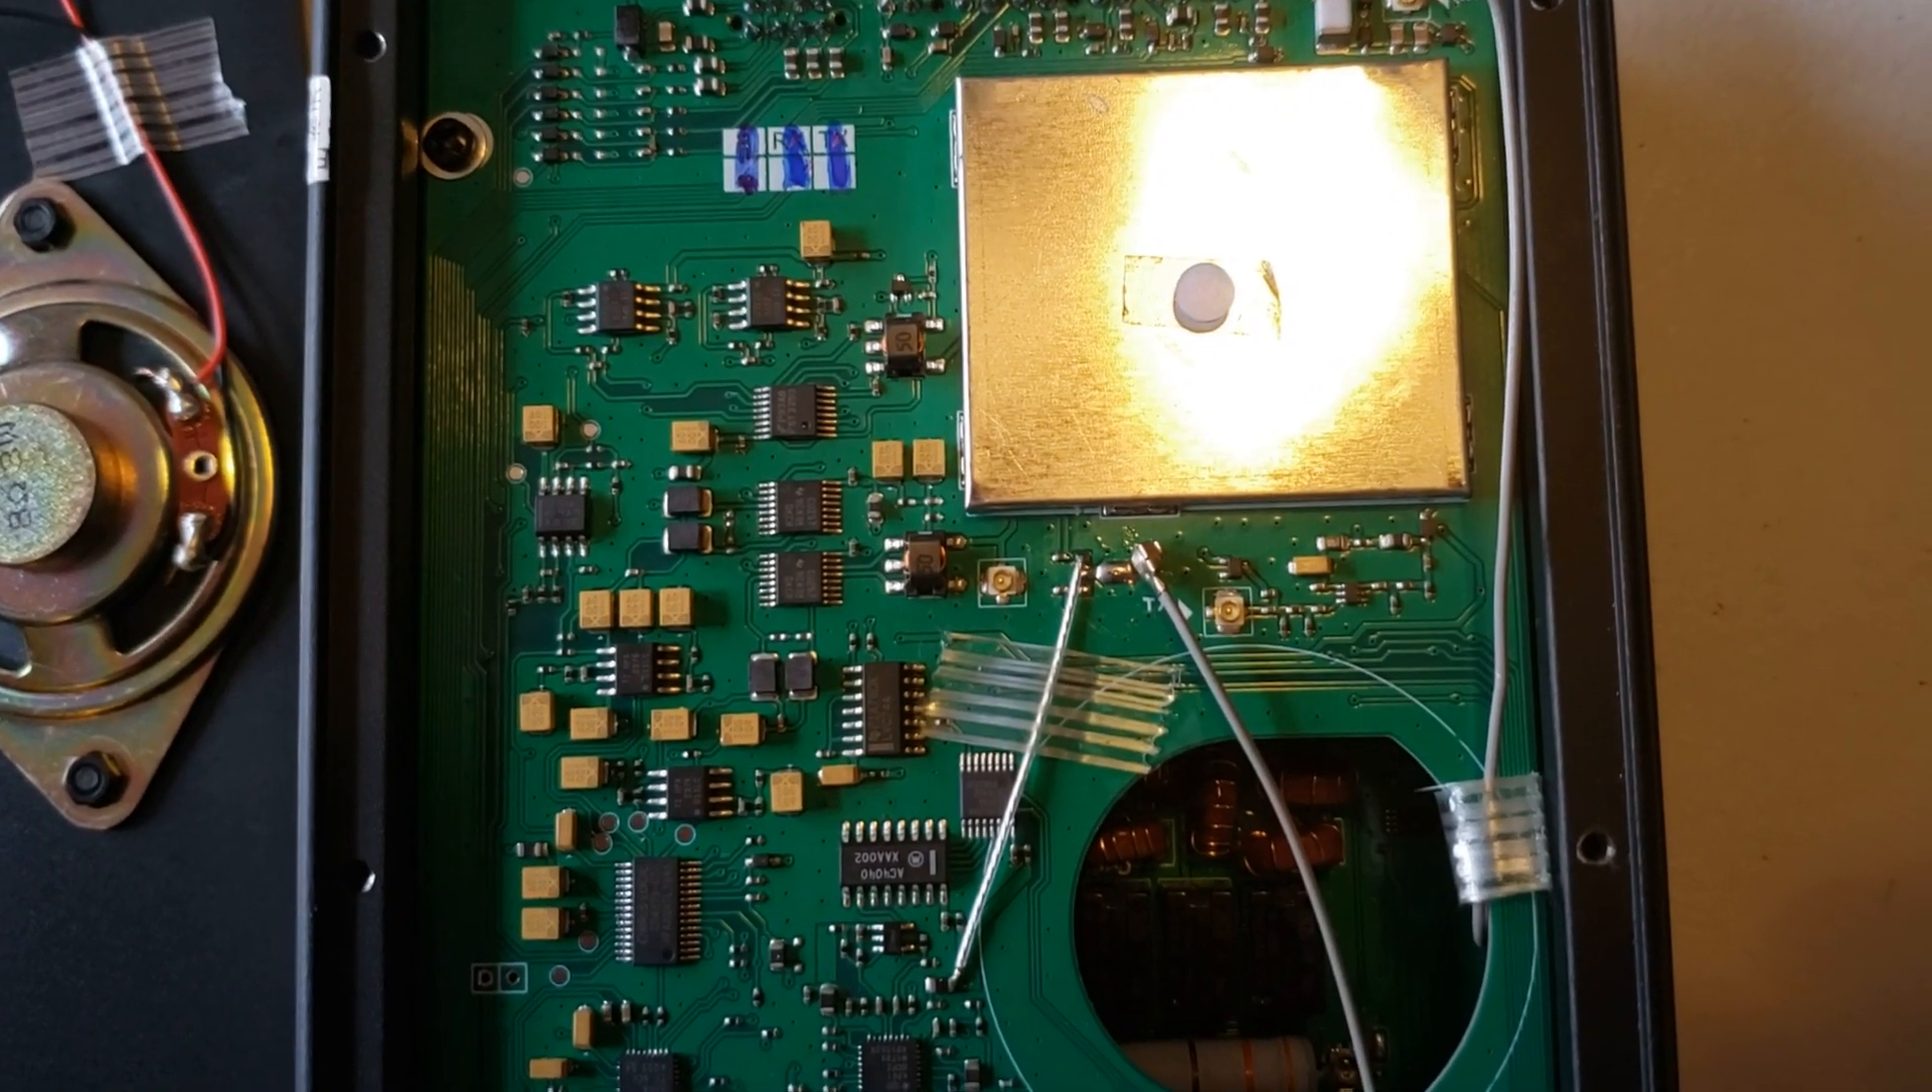Here we are with a circuit board back on.